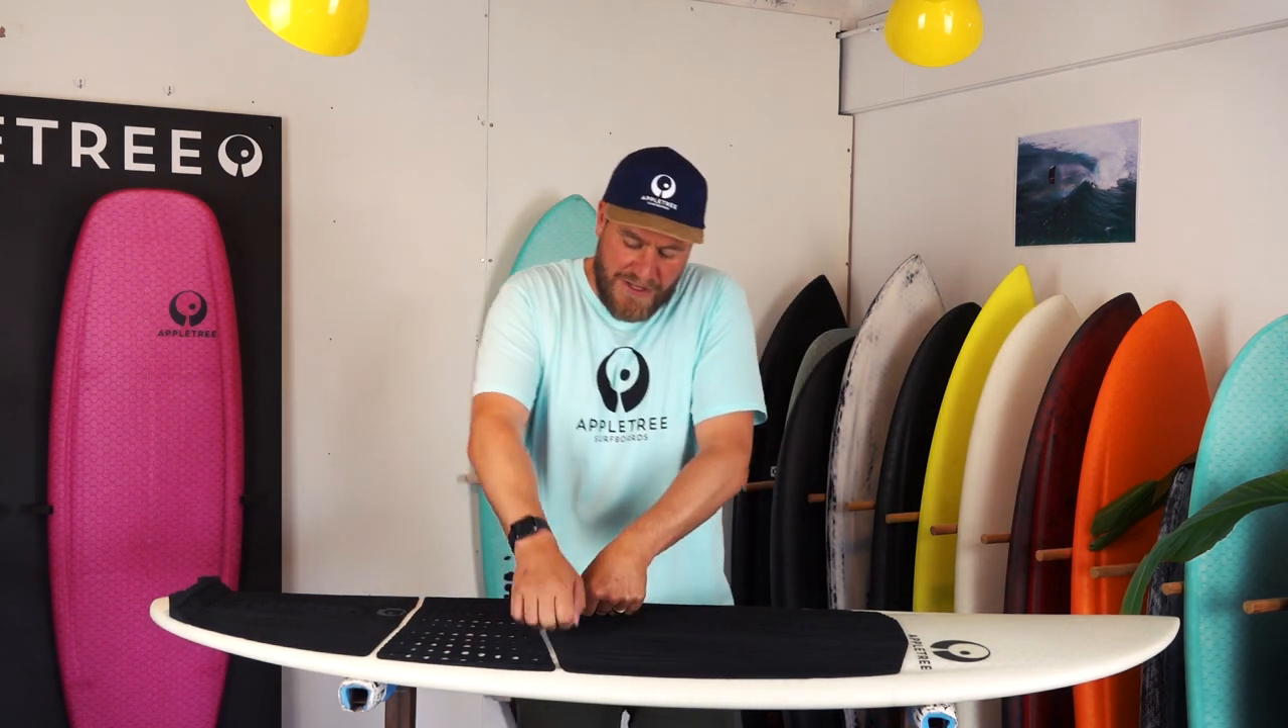So there they are. All the pads are on.